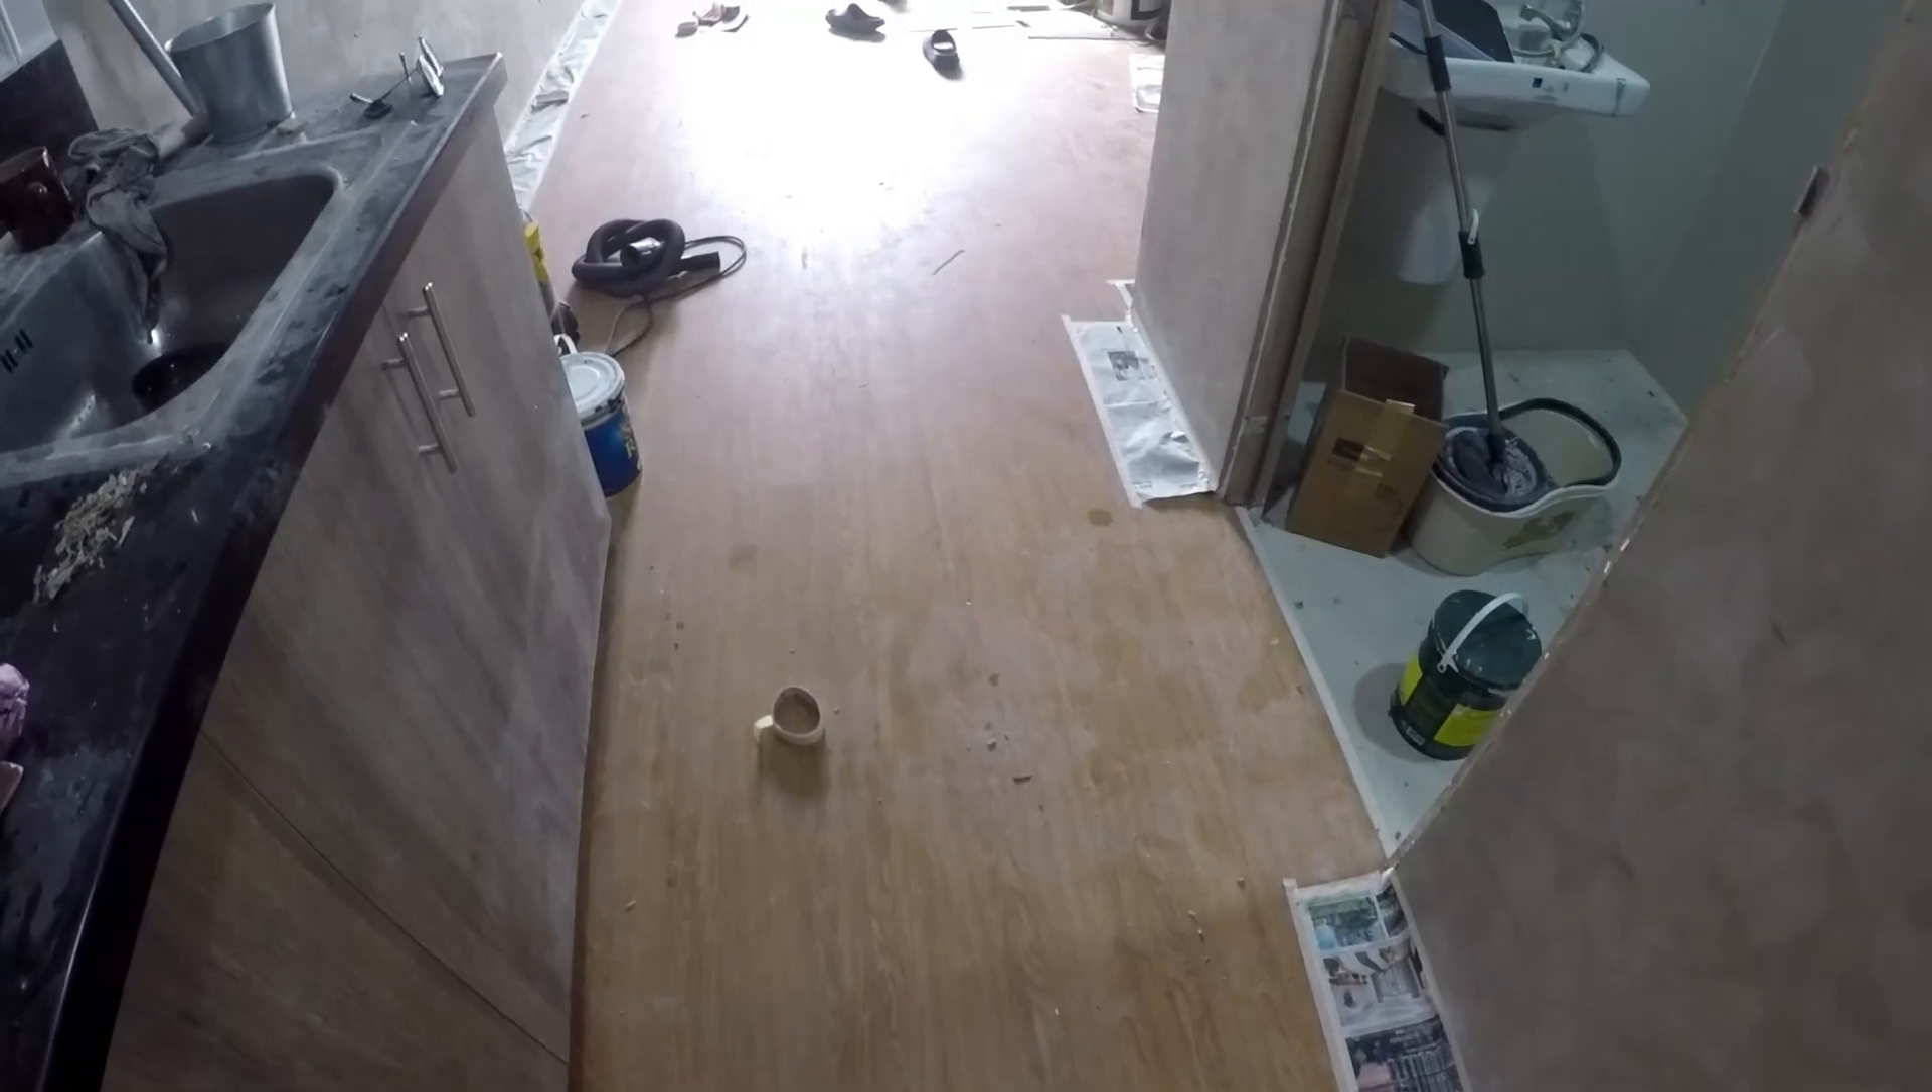Meron na po siyang SPC flooring na install na namin.